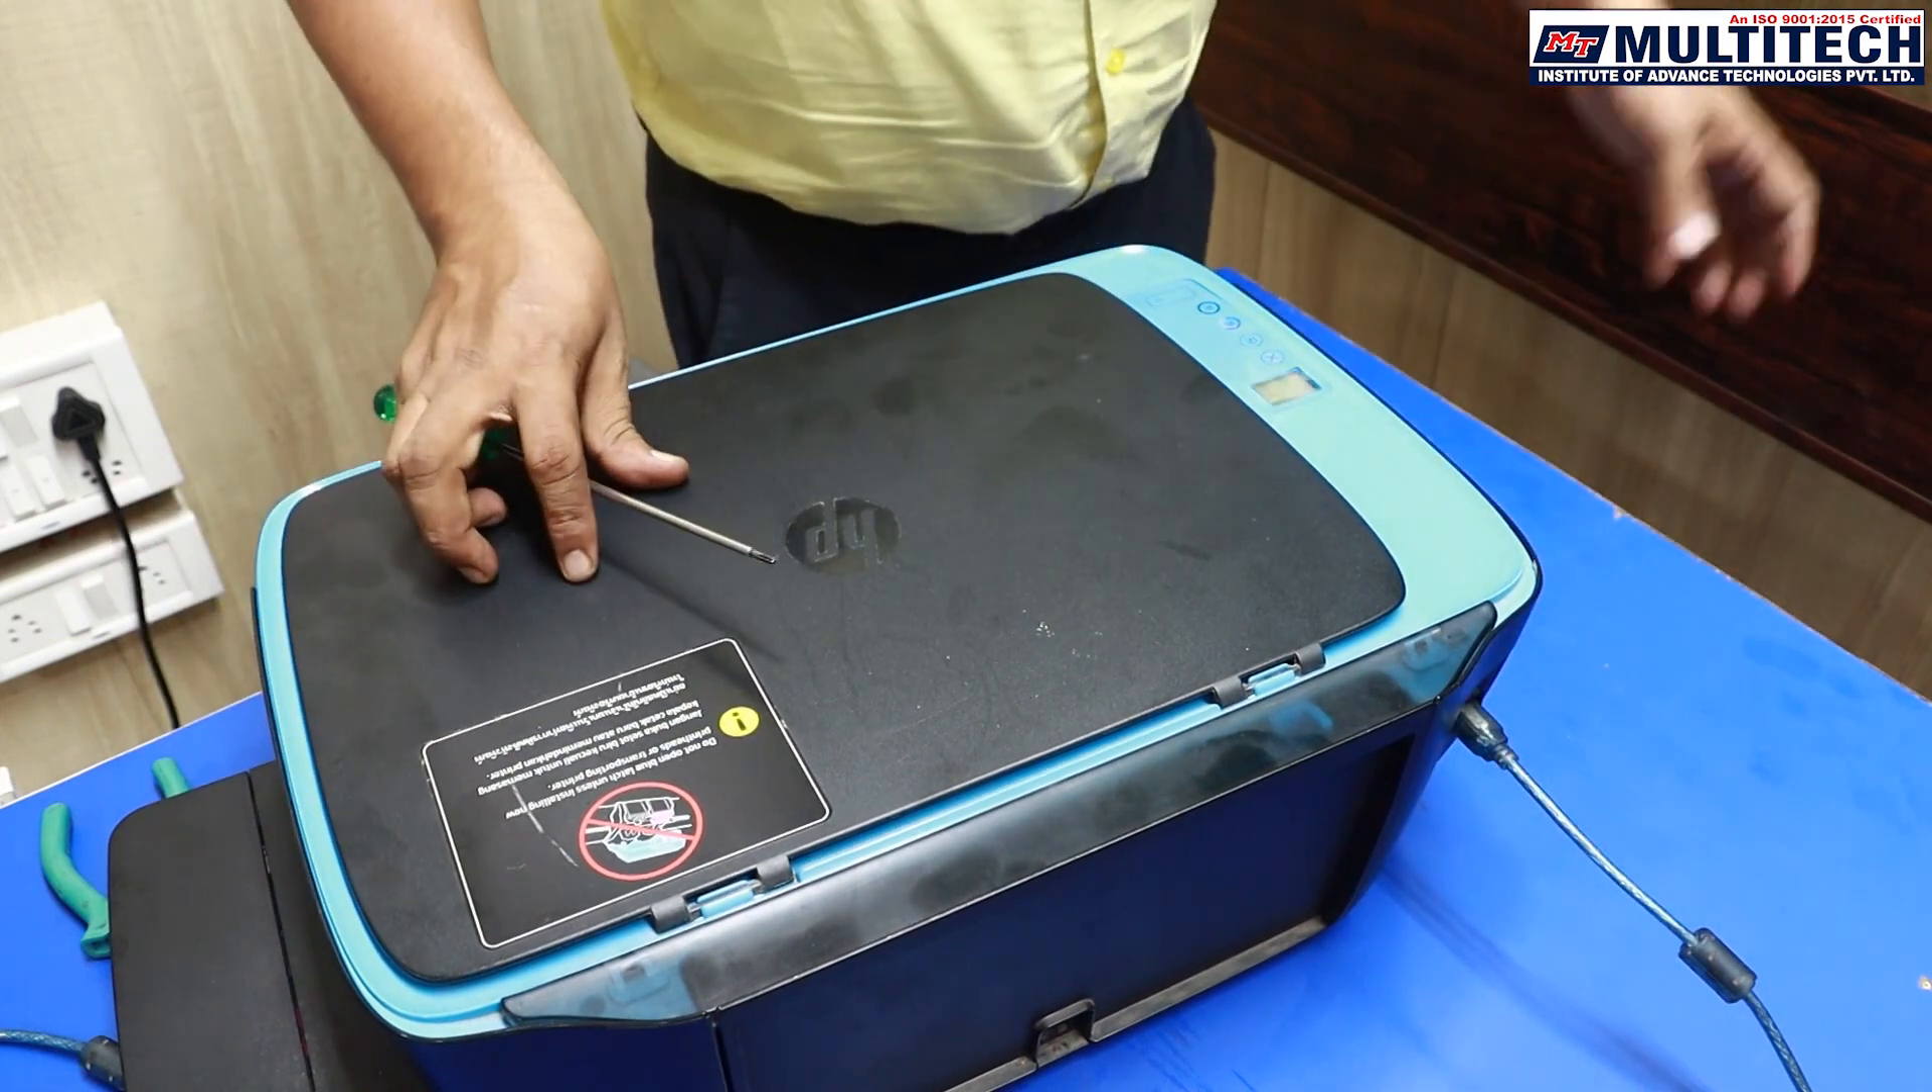तो देखिए टॉप कवर को भी हमने लगा दिया है।